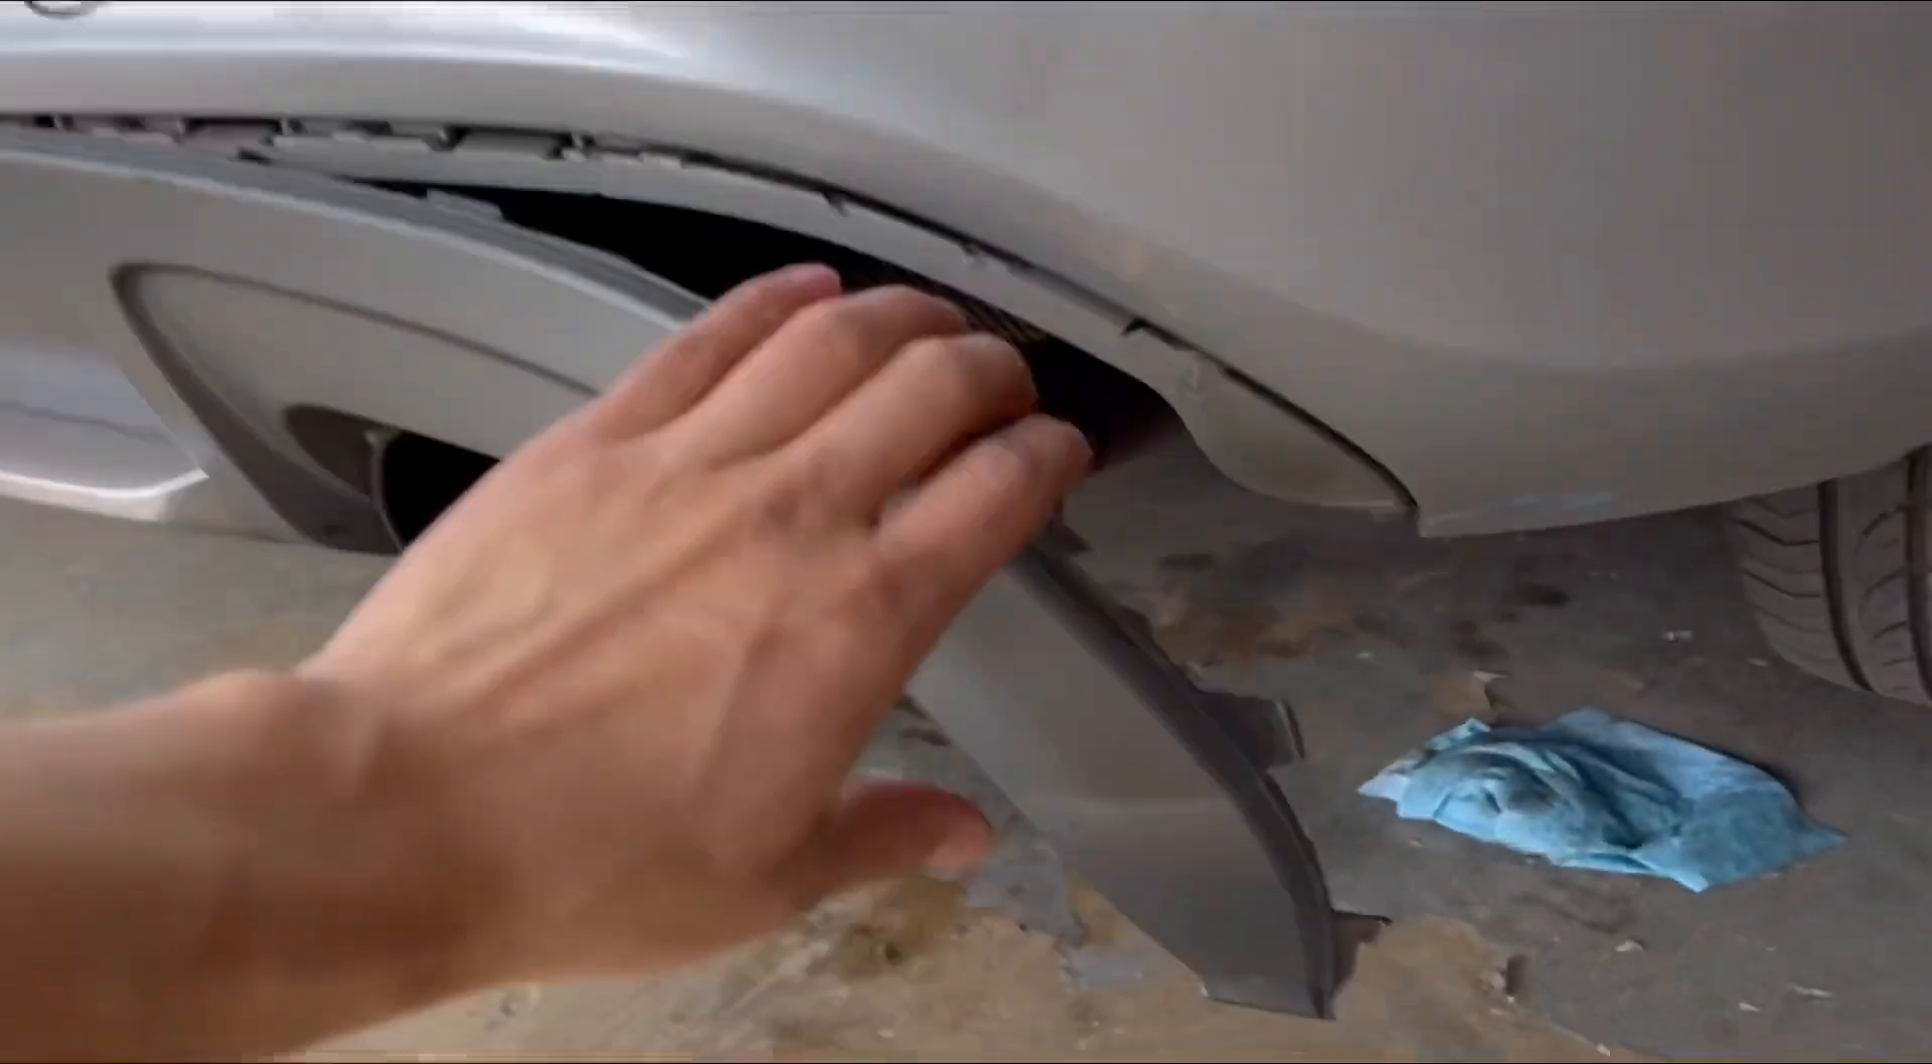So i've started to pry the rear diffuser out.